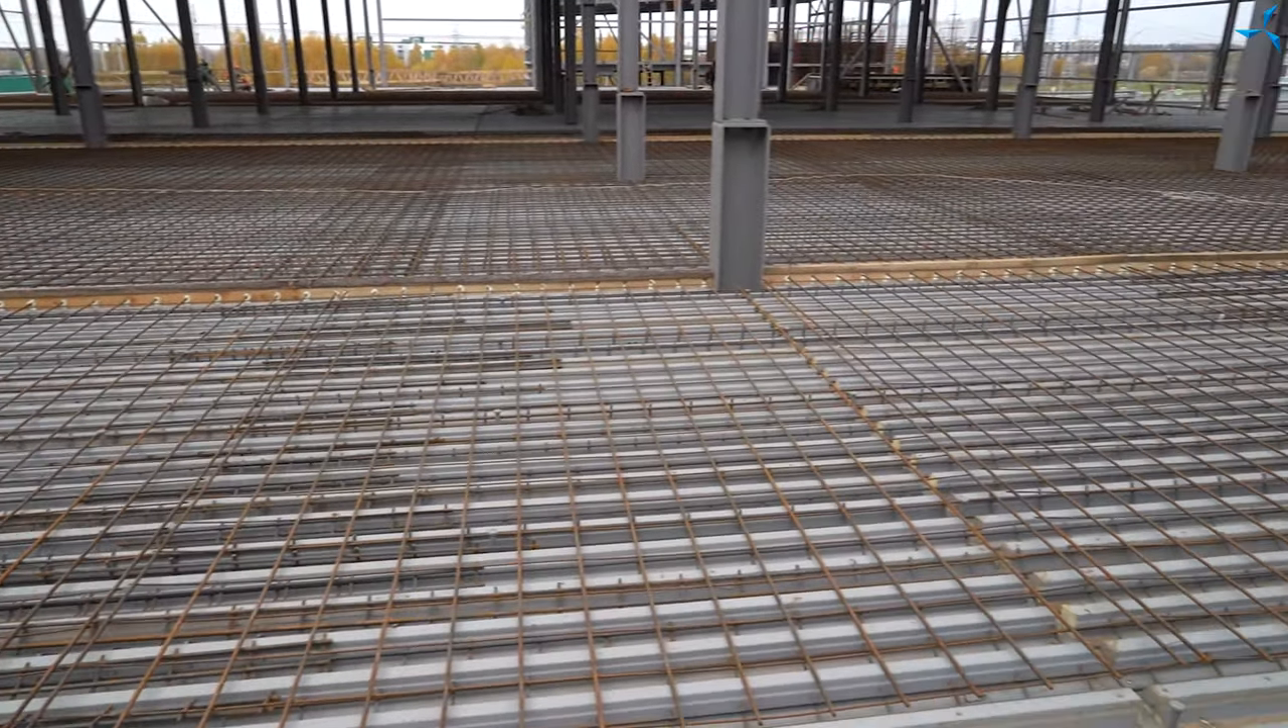On a déjà monté et placé une partie de coffrage non détachable sous forme de fragments métalliques.